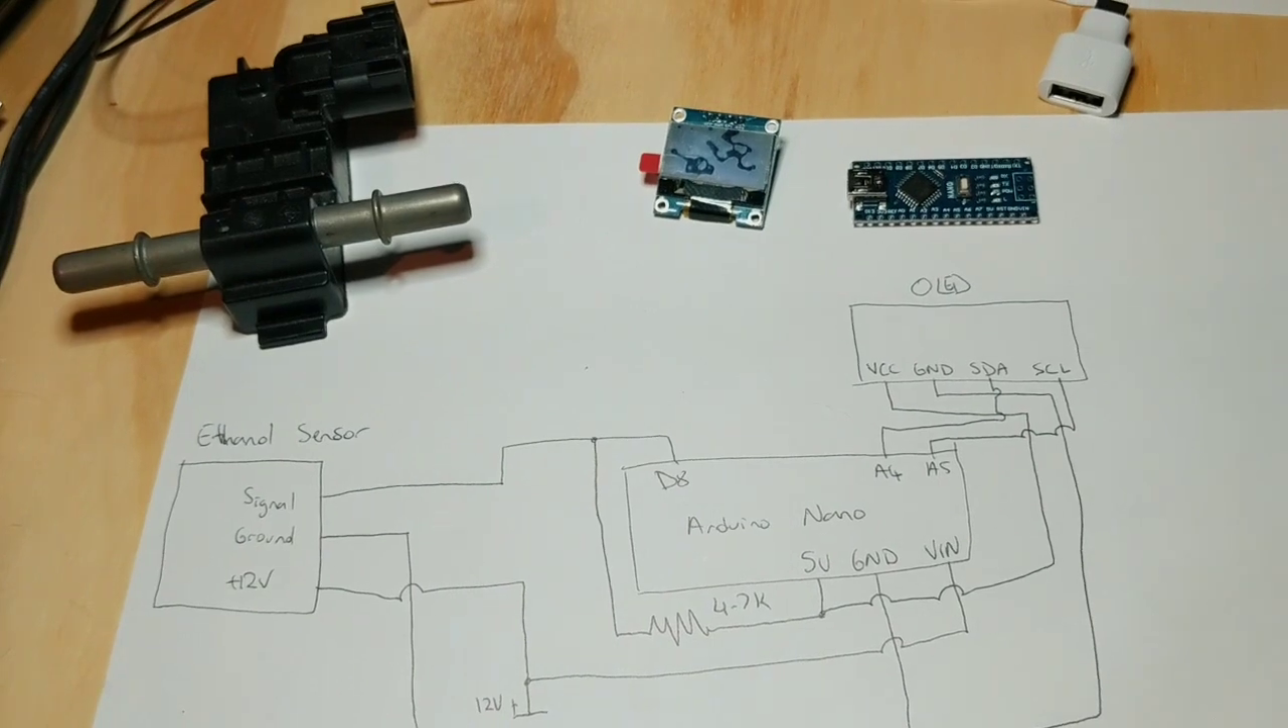Like you can see I have not done the wiring yet.